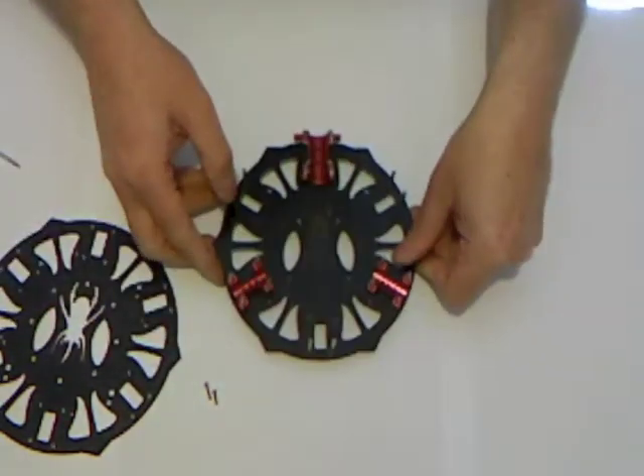So there we have our three boom blocks in place, lower ones.